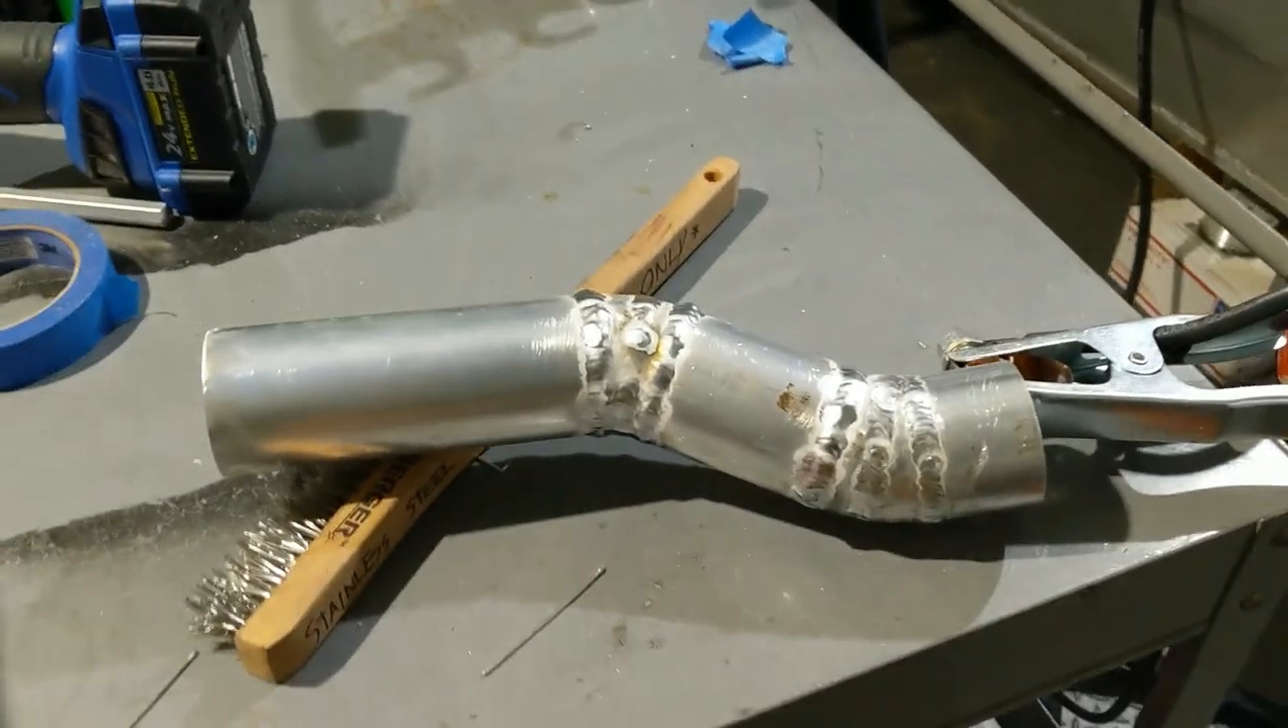All right, I just welded up the intake tube.